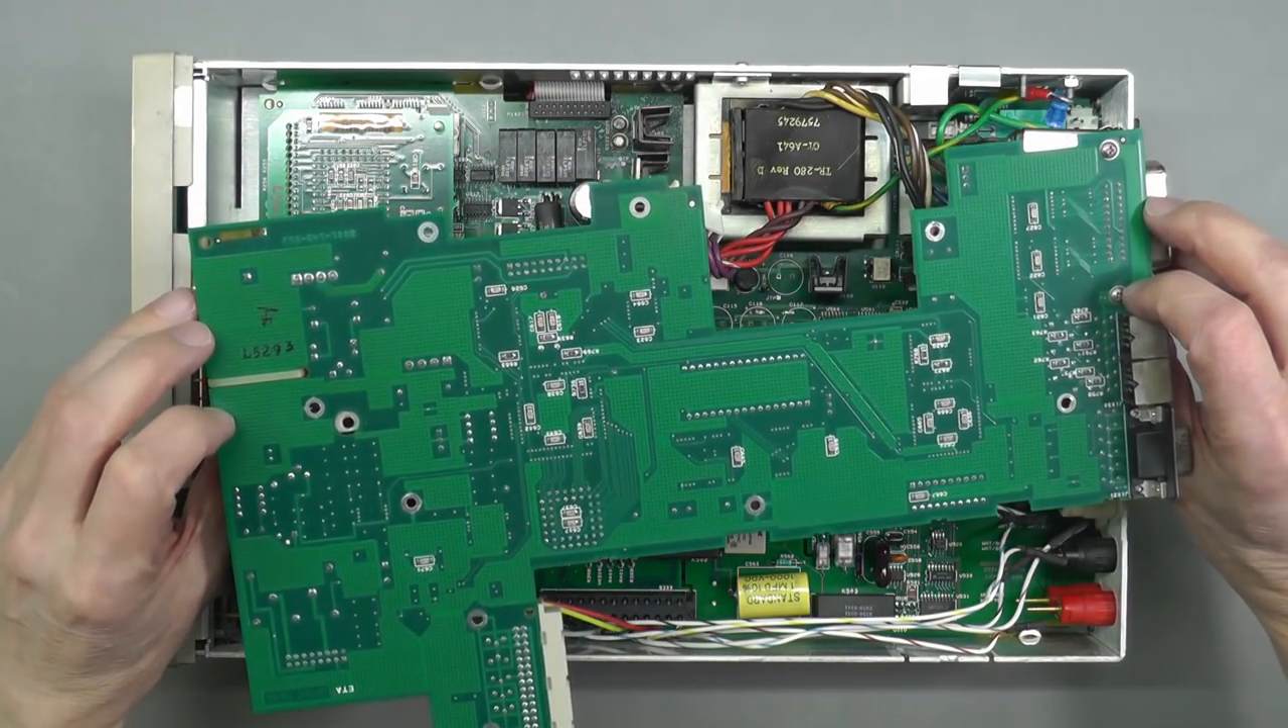So there's the digital board out and it looks in quite good condition.